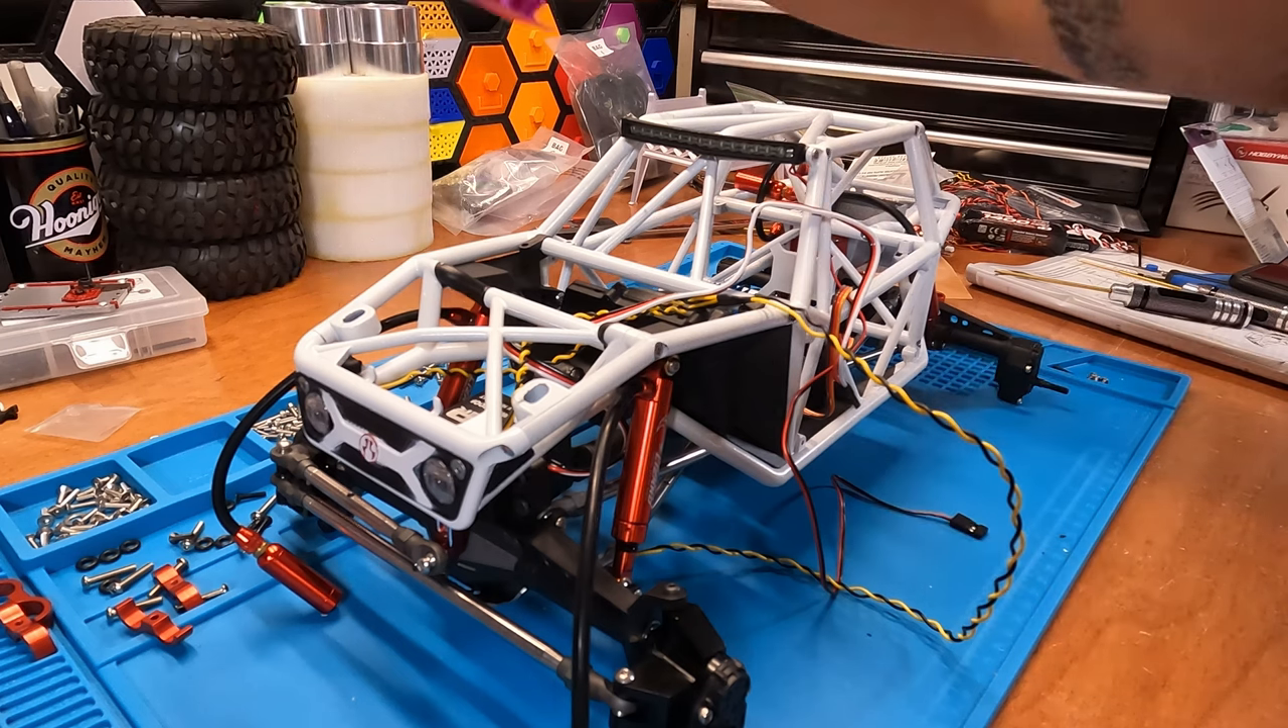I don't have the big heavy wheels on yet.